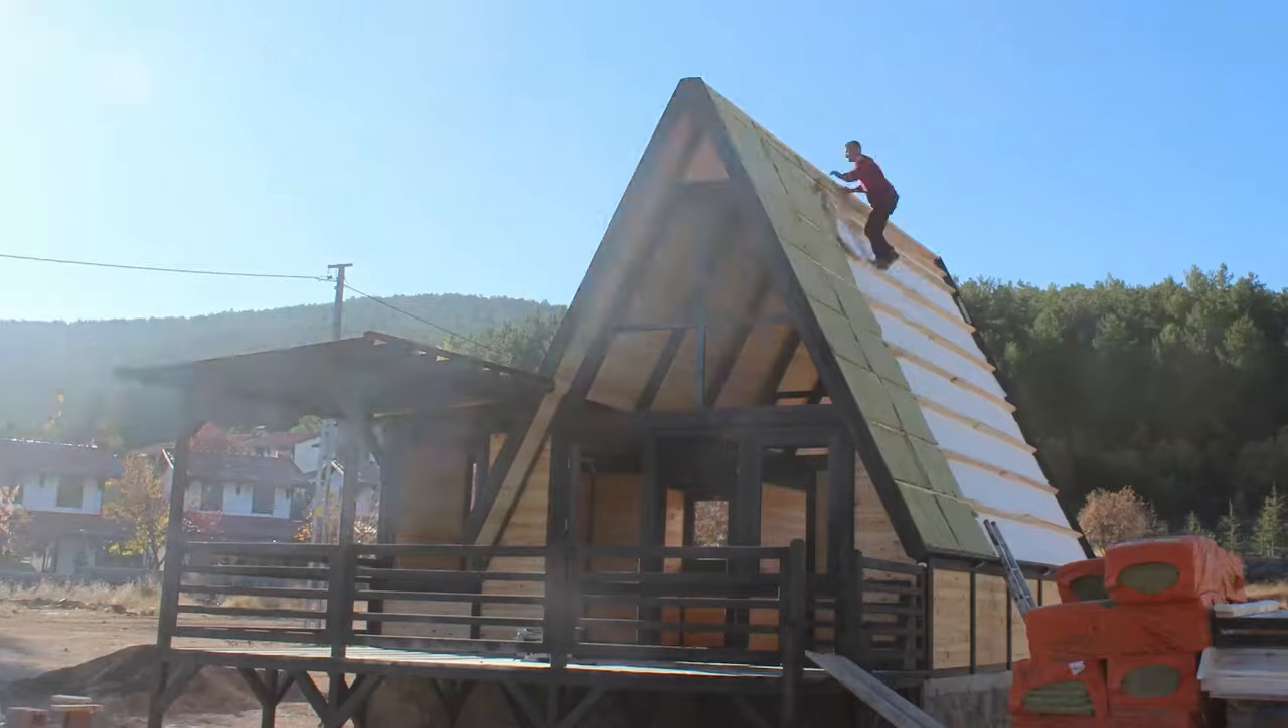With the main A-frame proudly in place, we set about roofing.